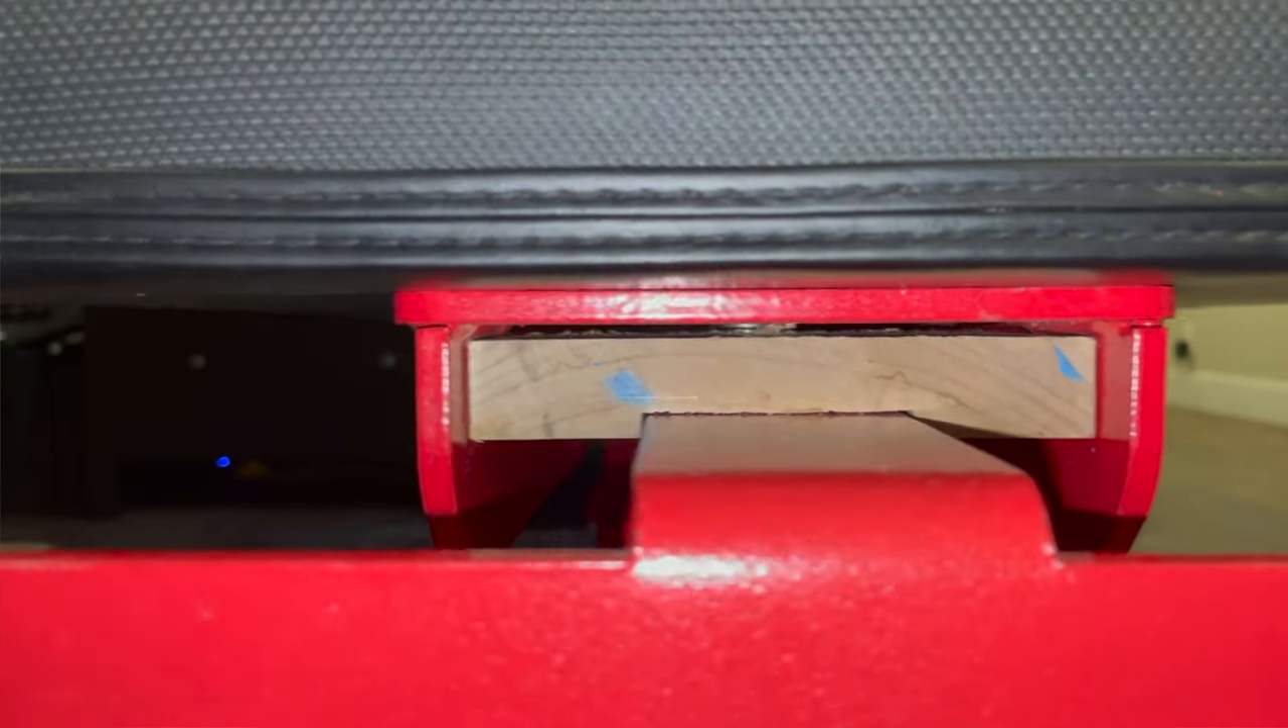This is how it looks nice and snug underneath the seat back.